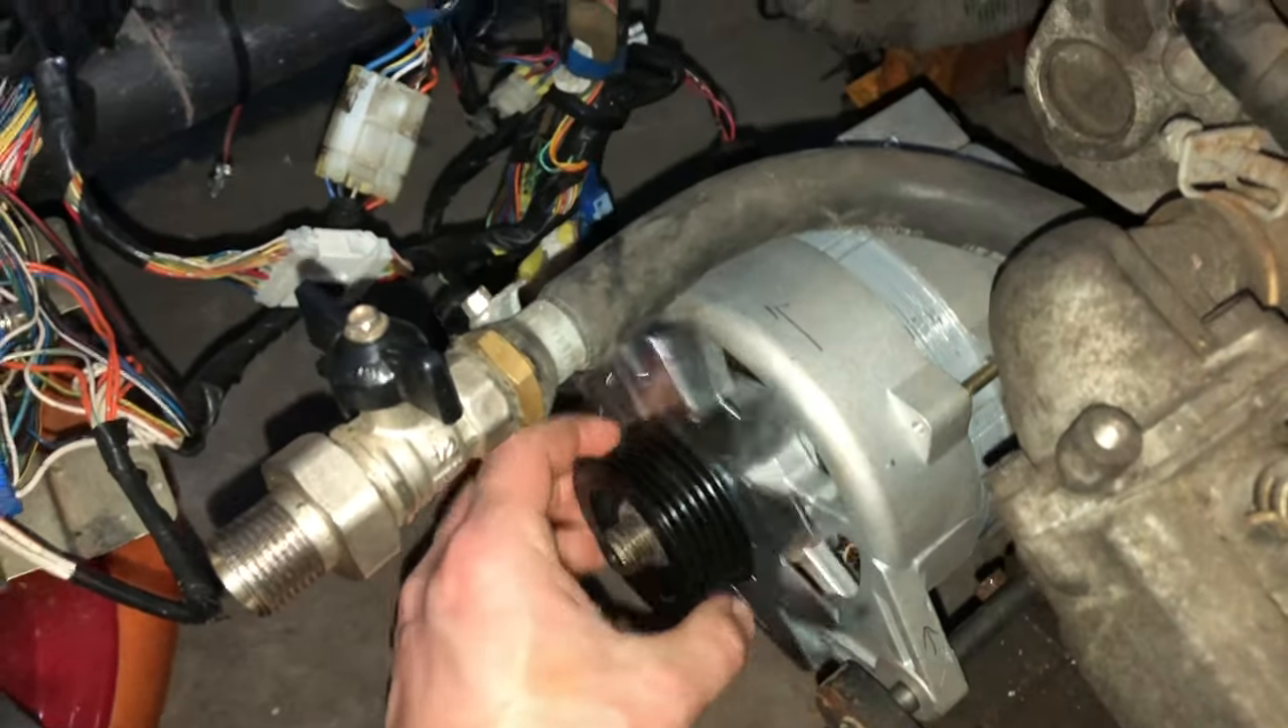Mamy już alternatorek Tylko, że czekam na pasek.